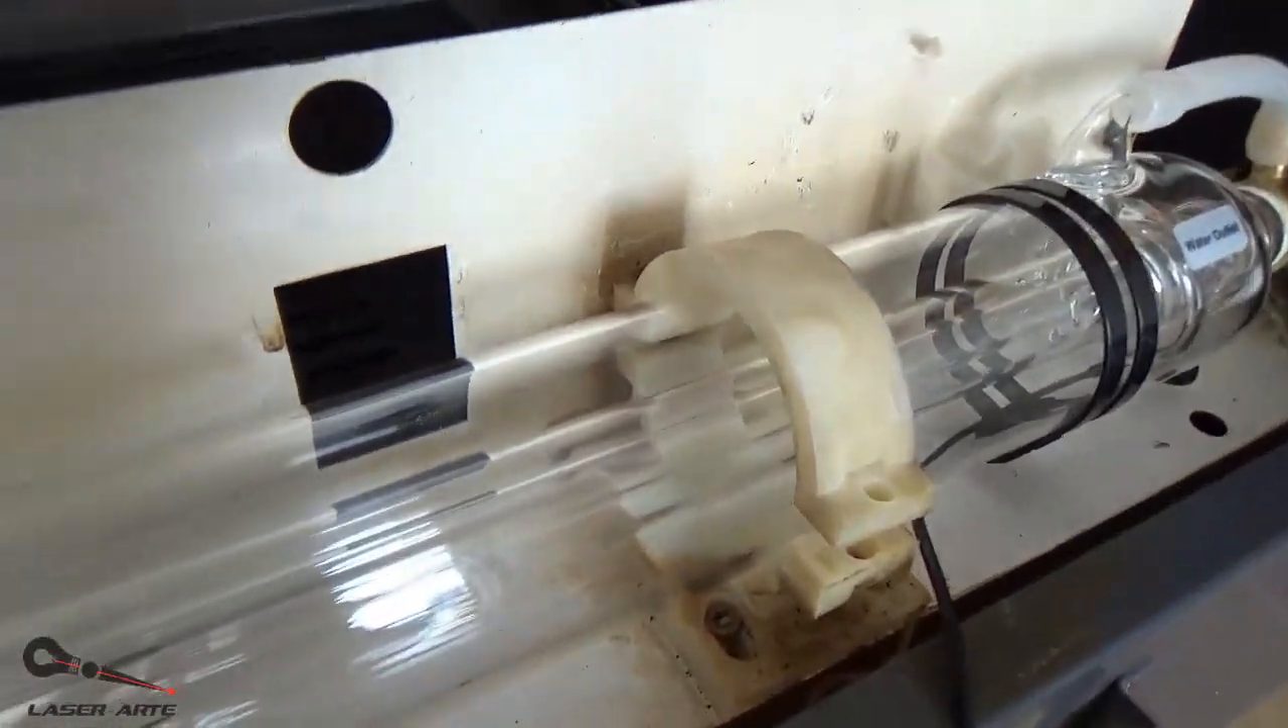Aquí ya pusimos el tubo en la posición.